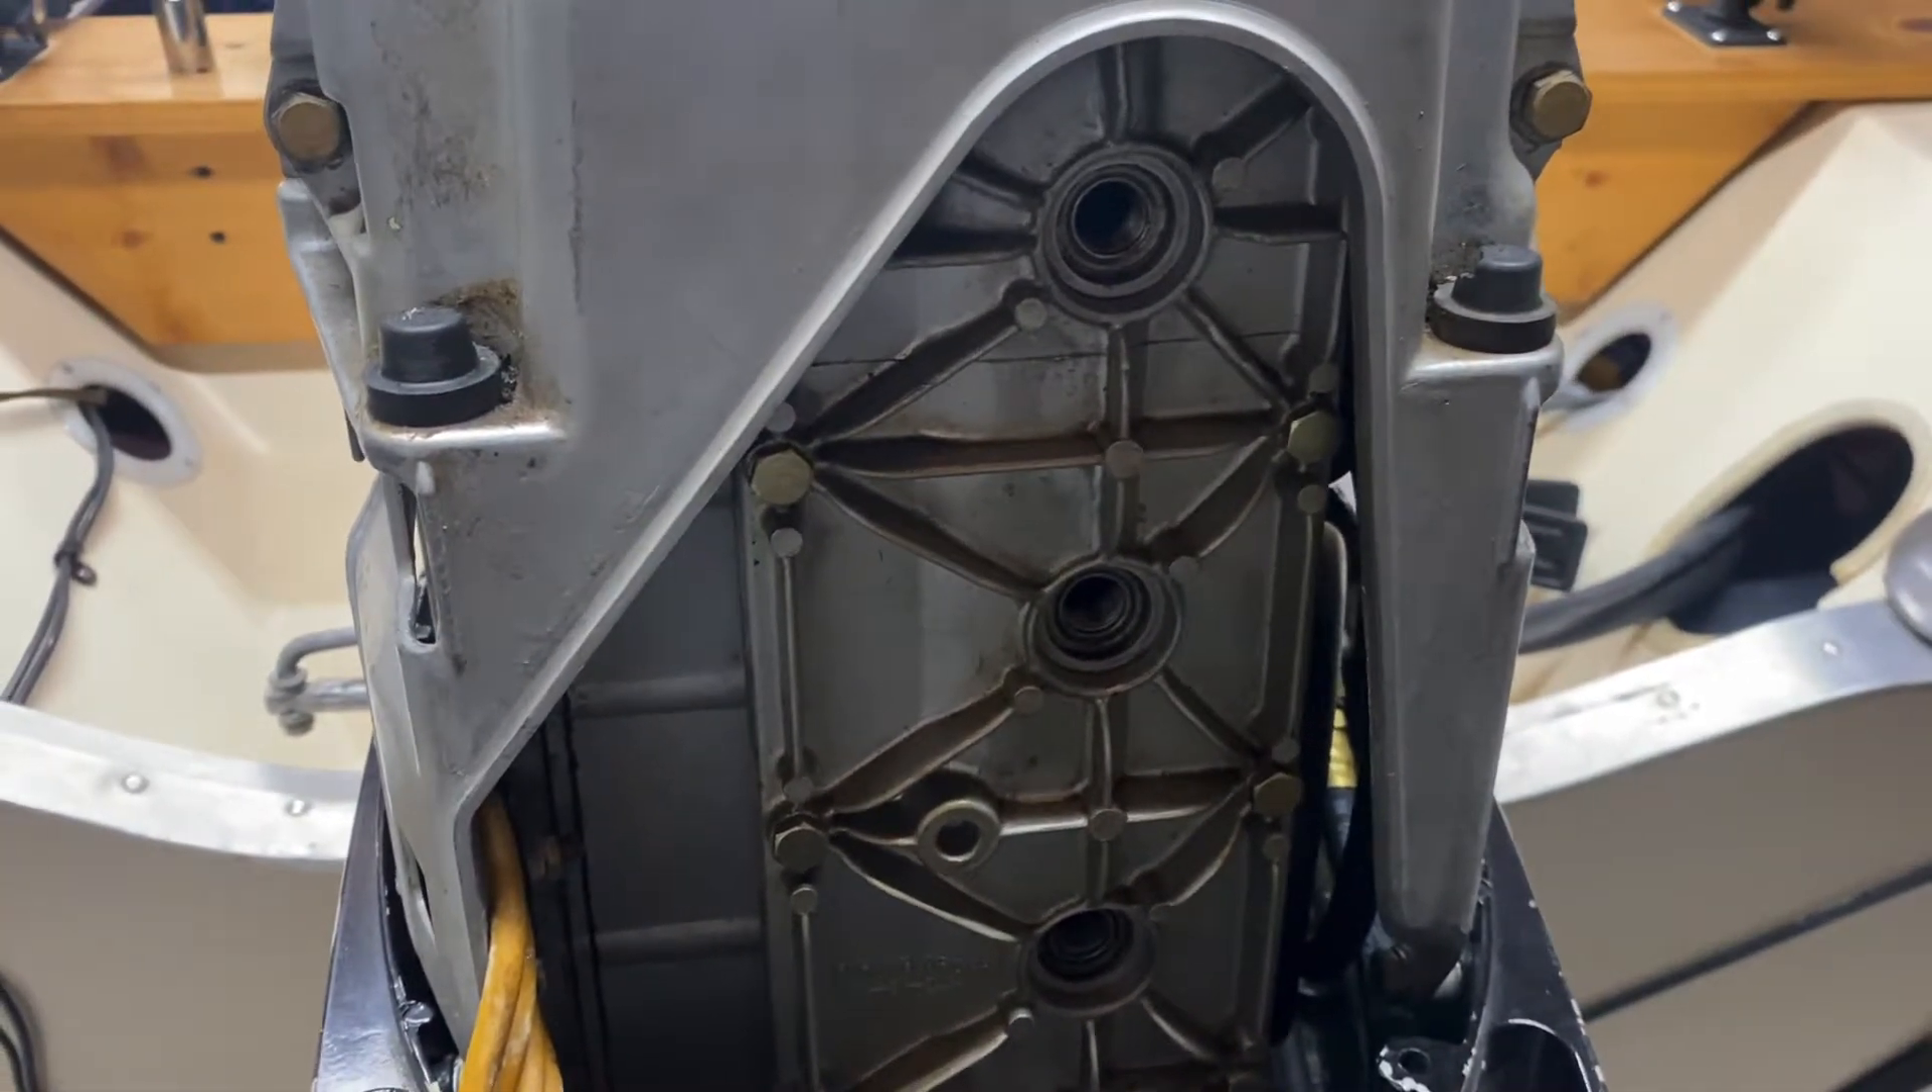Alright, now that I have all the spark plugs removed, I can move on to the next step and that is running a check on the compression.